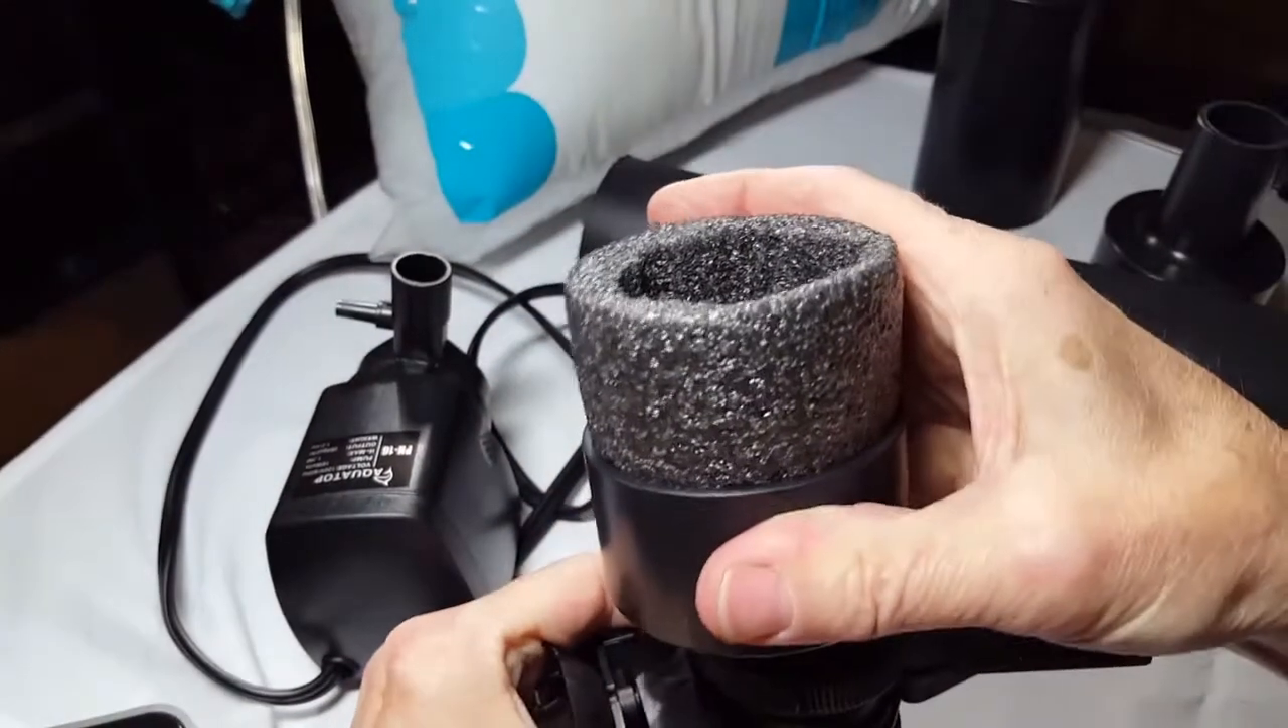The pool noodle happens to fit perfectly down in here. So, actually, it ends up acting as a coupler so that you can fit that other factory cup tube over top of it.